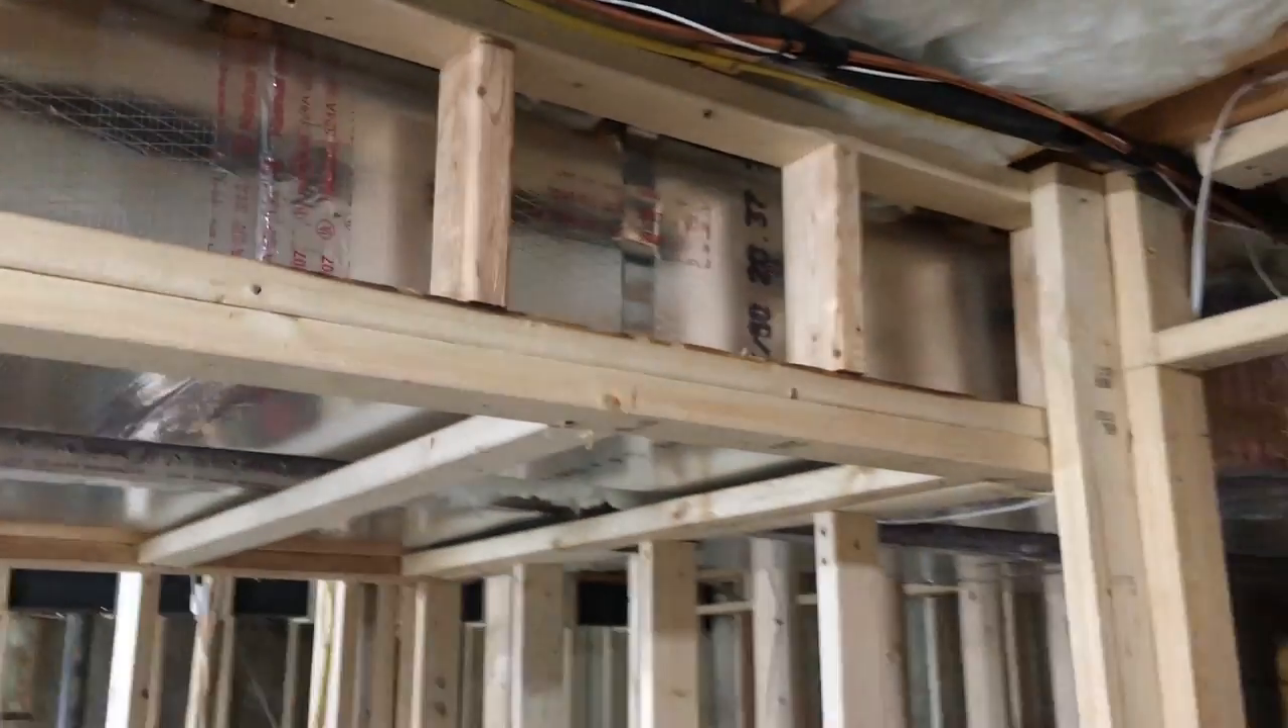We are finished boxing with what they call ladders.